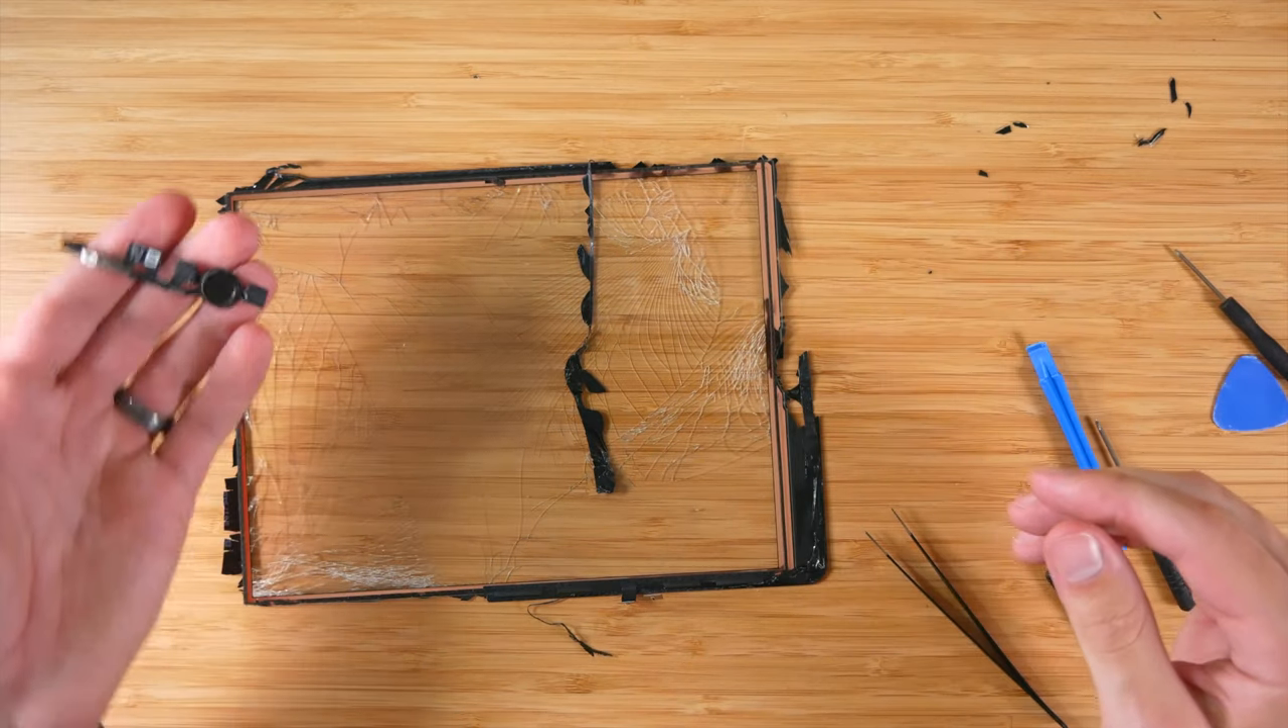So, uh, hopefully we can kind of see things a little bit better, but now that this home button assembly is disconnected, uh, we're going to need to, uh, place it onto the new screen.